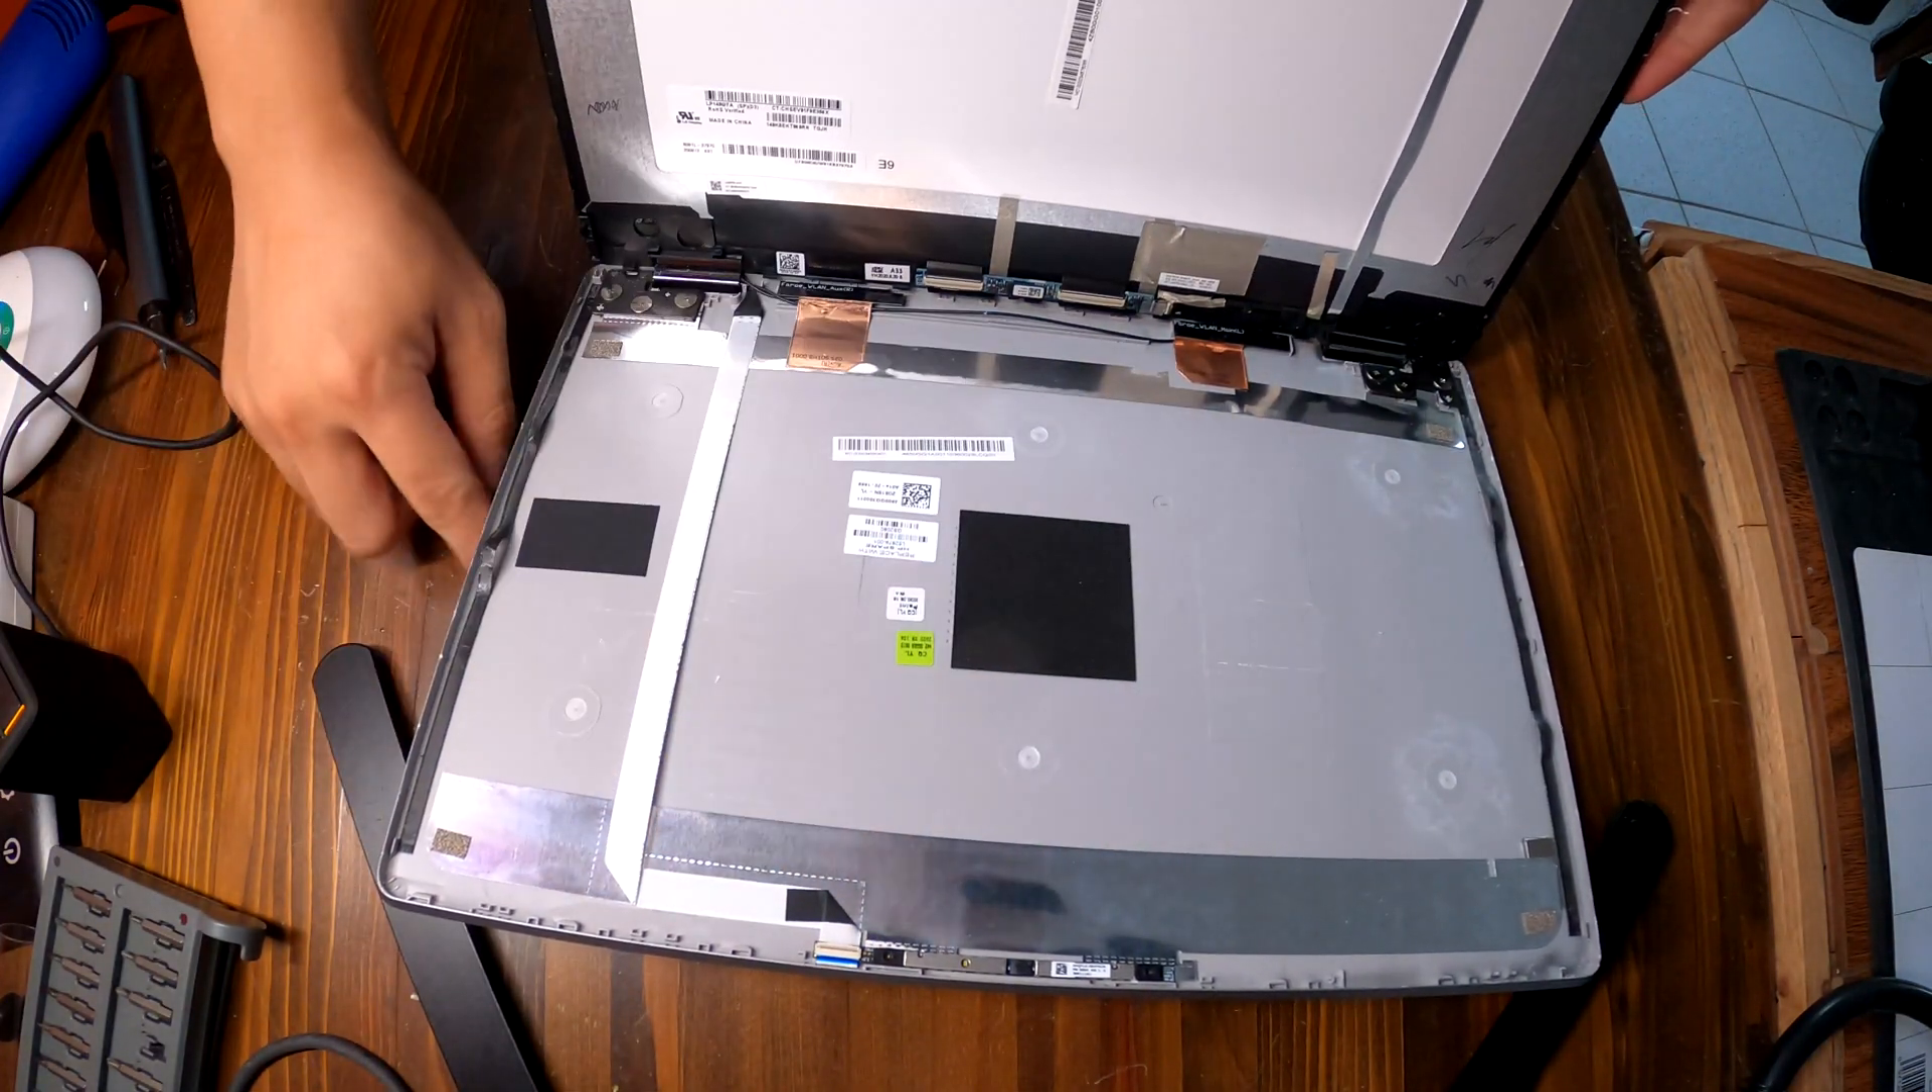Okay the screen has been separated from the top cover.